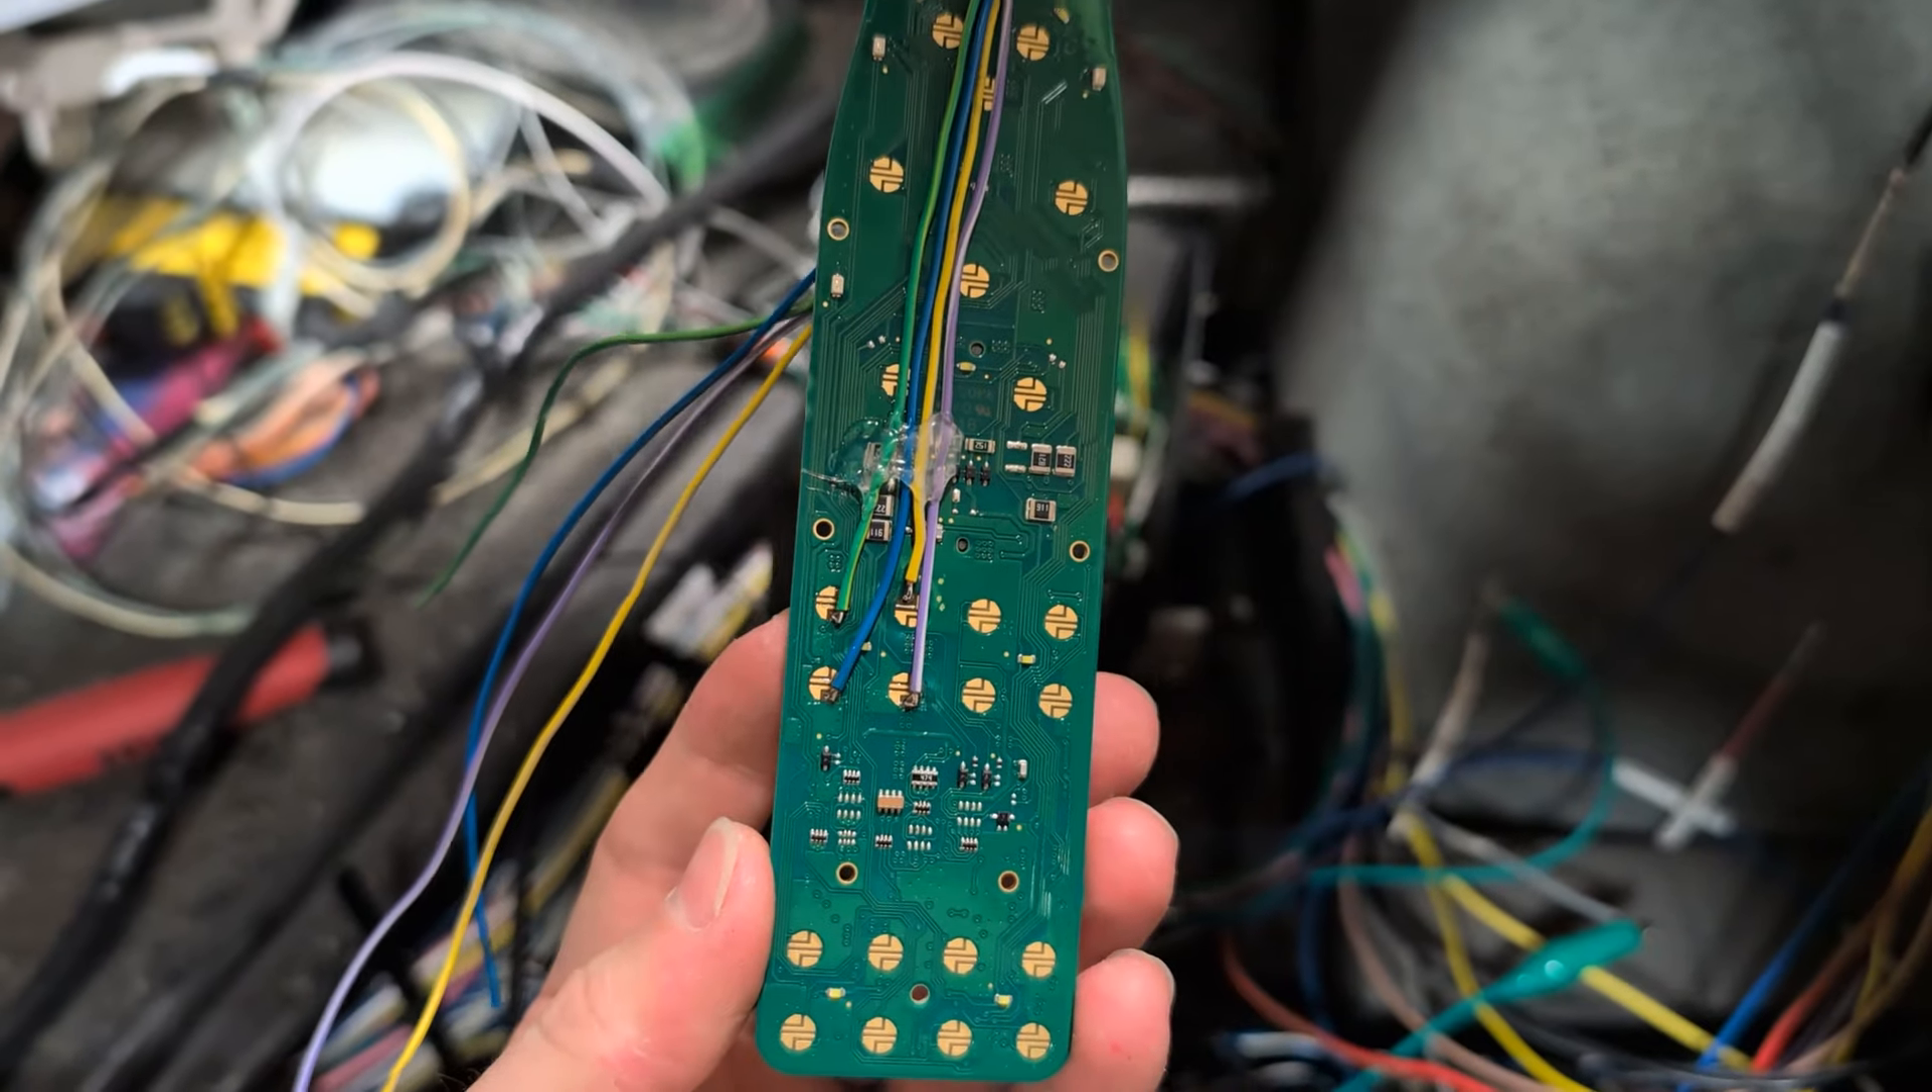I took the board out on the side that has the buttons. I just soldered it directly onto the face of those buttons right there.